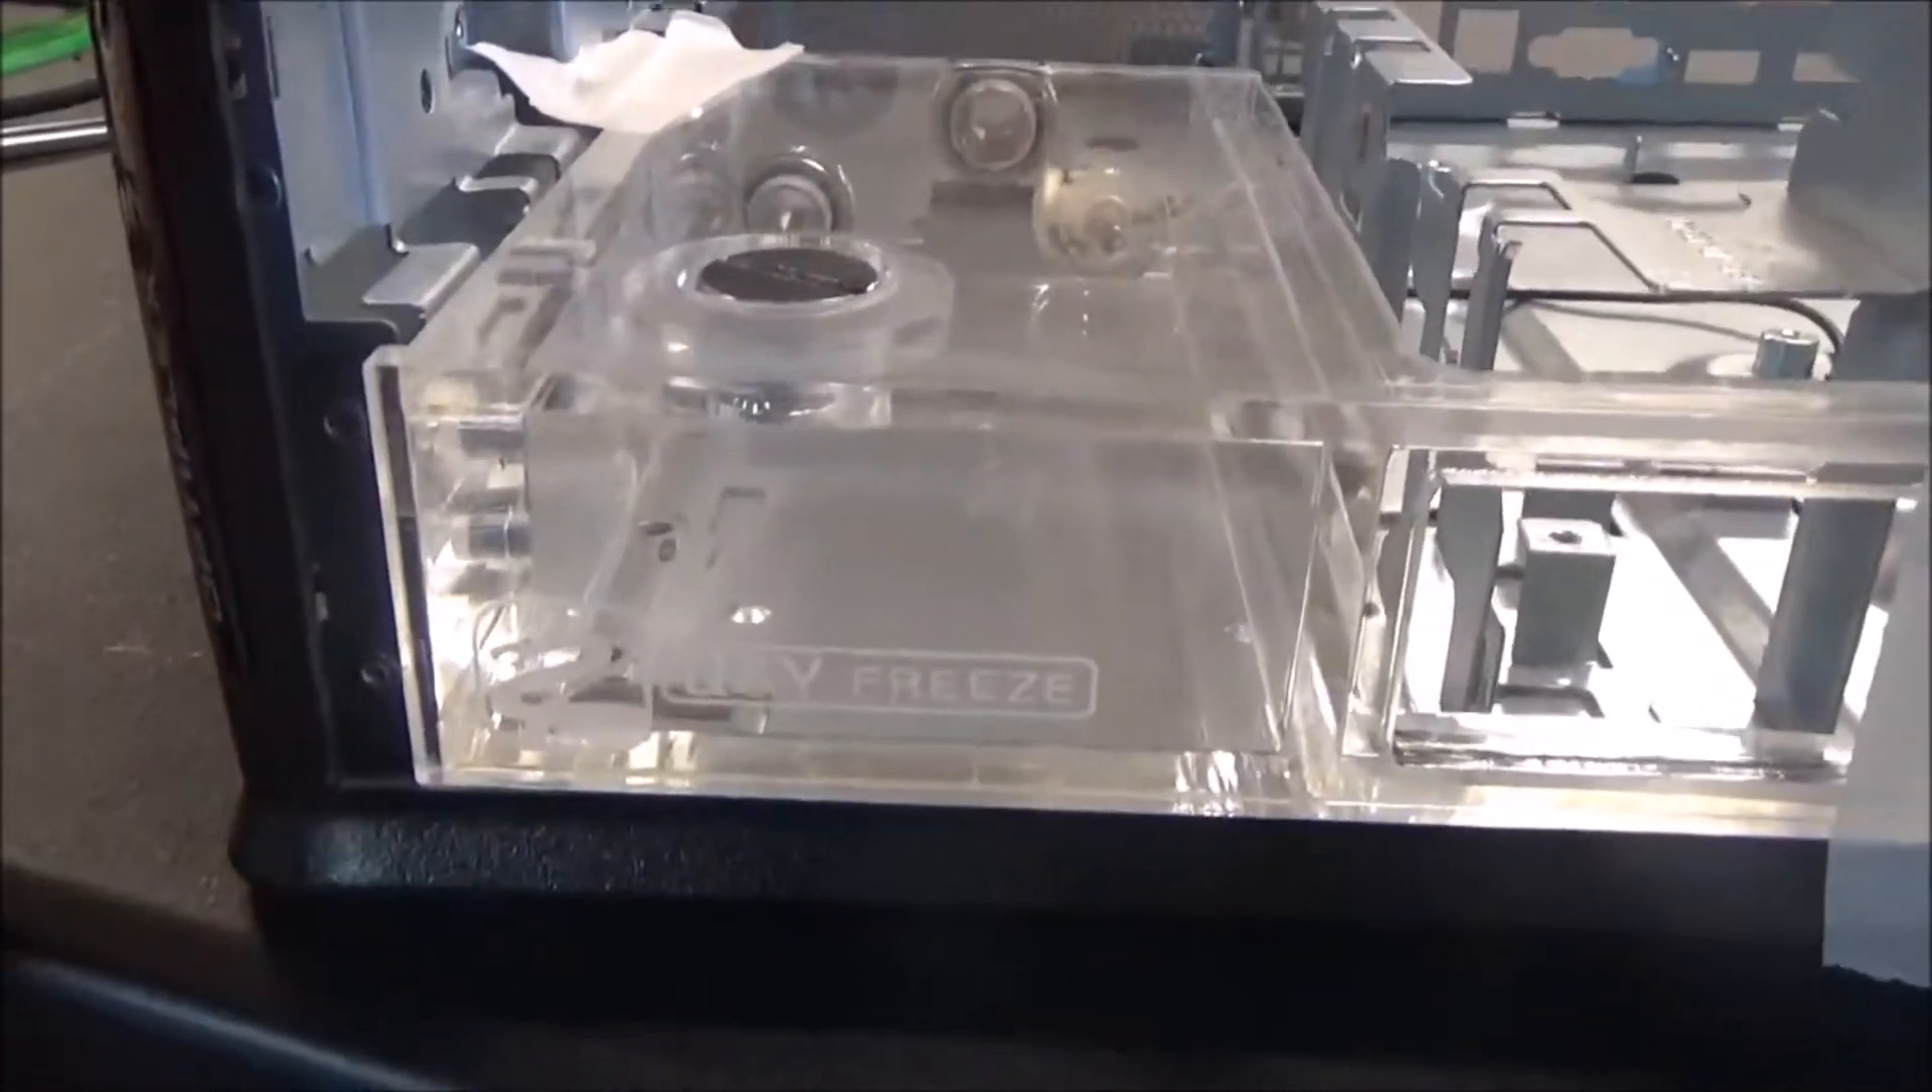I got the reservoir placed where I wanted I think.